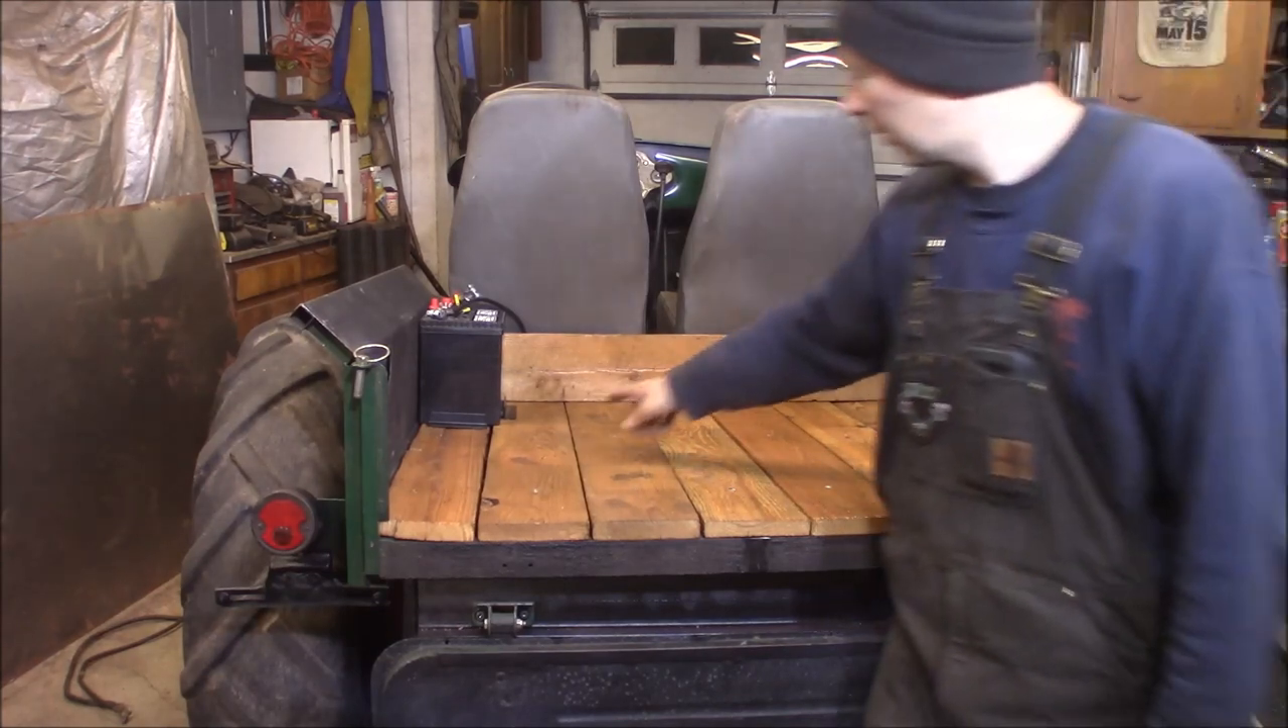We got the battery mounted here.